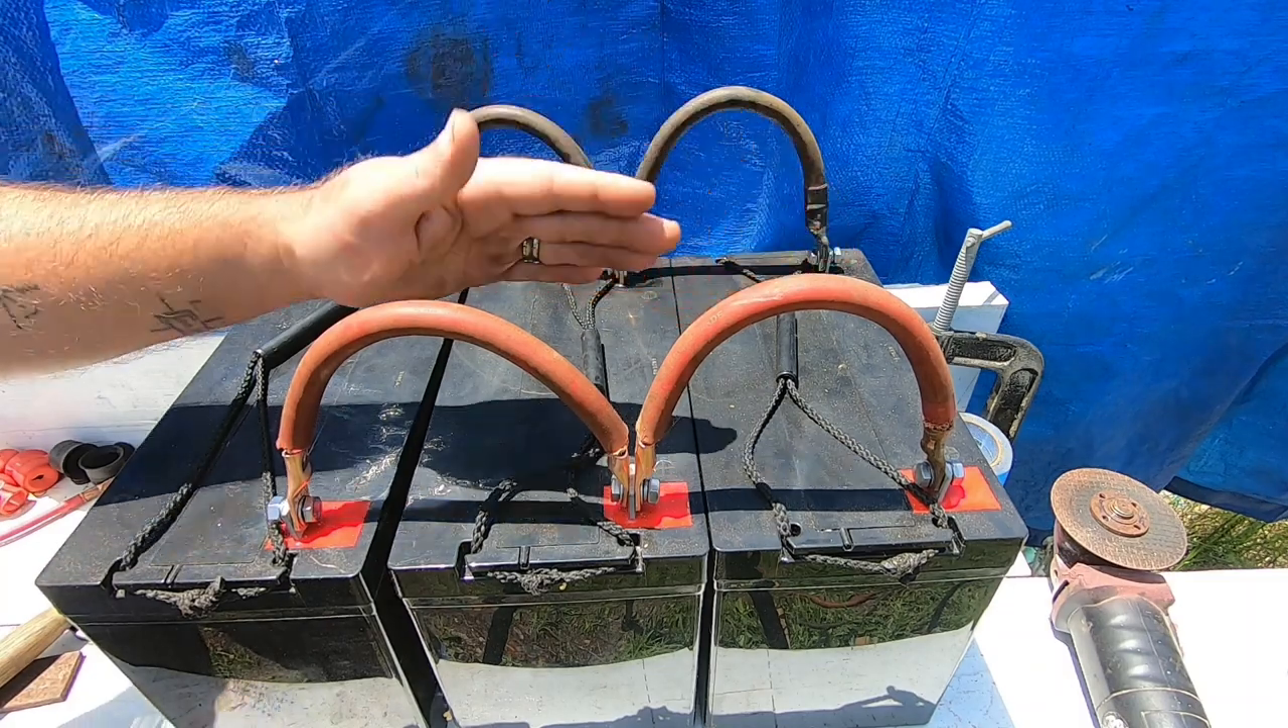So, we have finished our parallel system. This is a three 12-volt 100-amp-hour batteries.